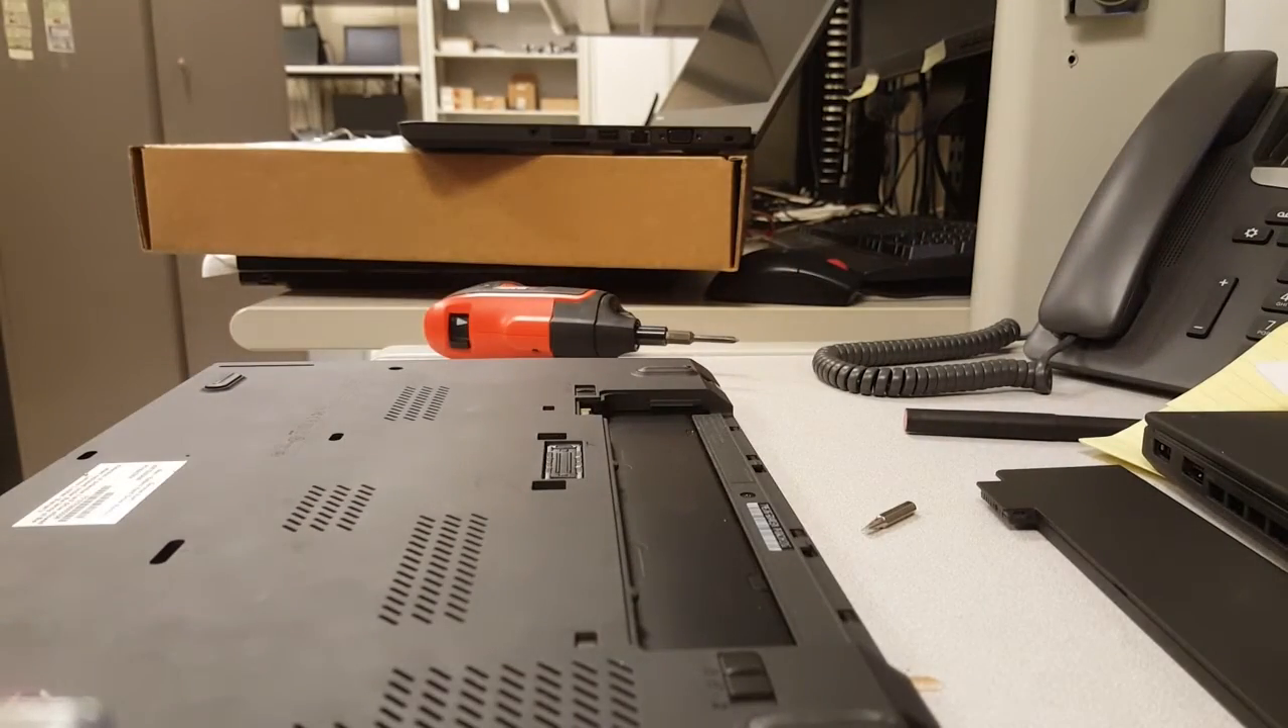As you can see, I already removed the battery.